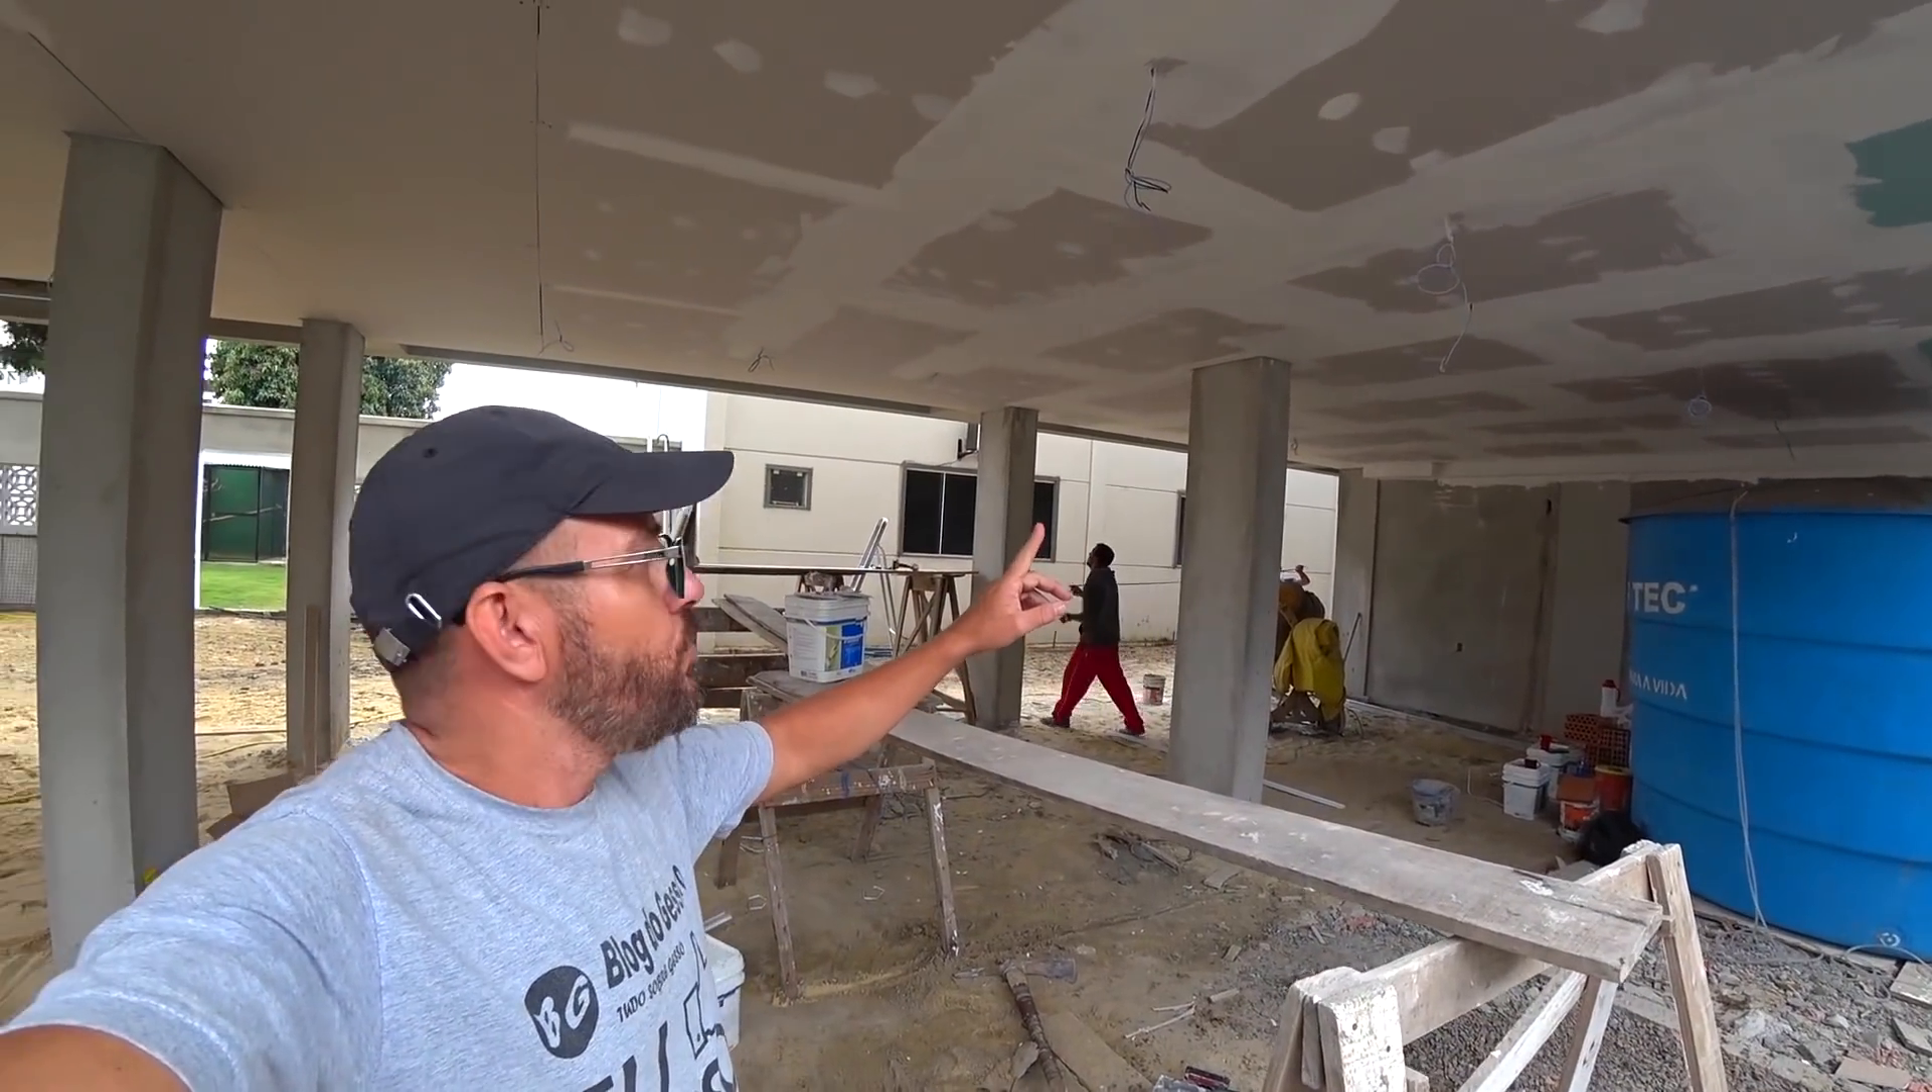Aqui a gente já fez a parte do forro, está todo montado Agora estamos passando aí a fita.